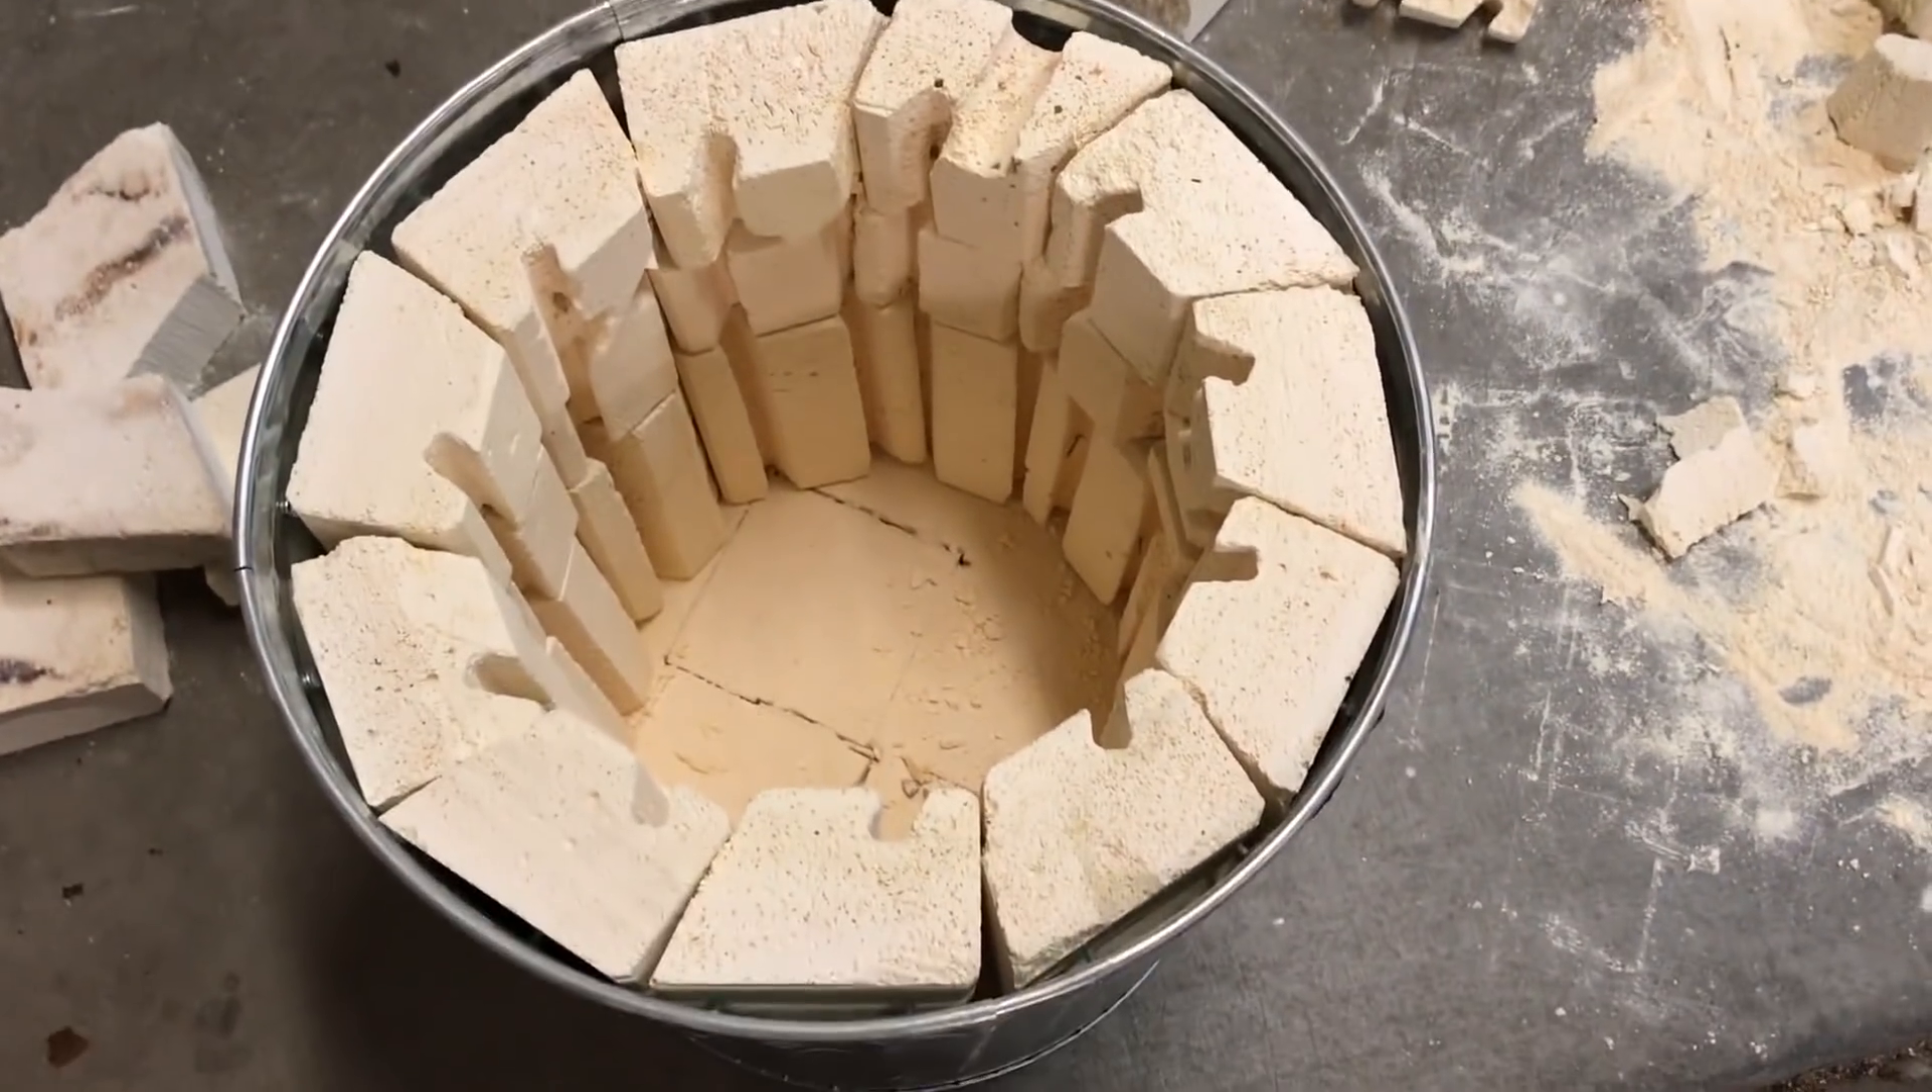Well, as you can see, I made a huge mess, but I was able to get the bricks in the furnace.